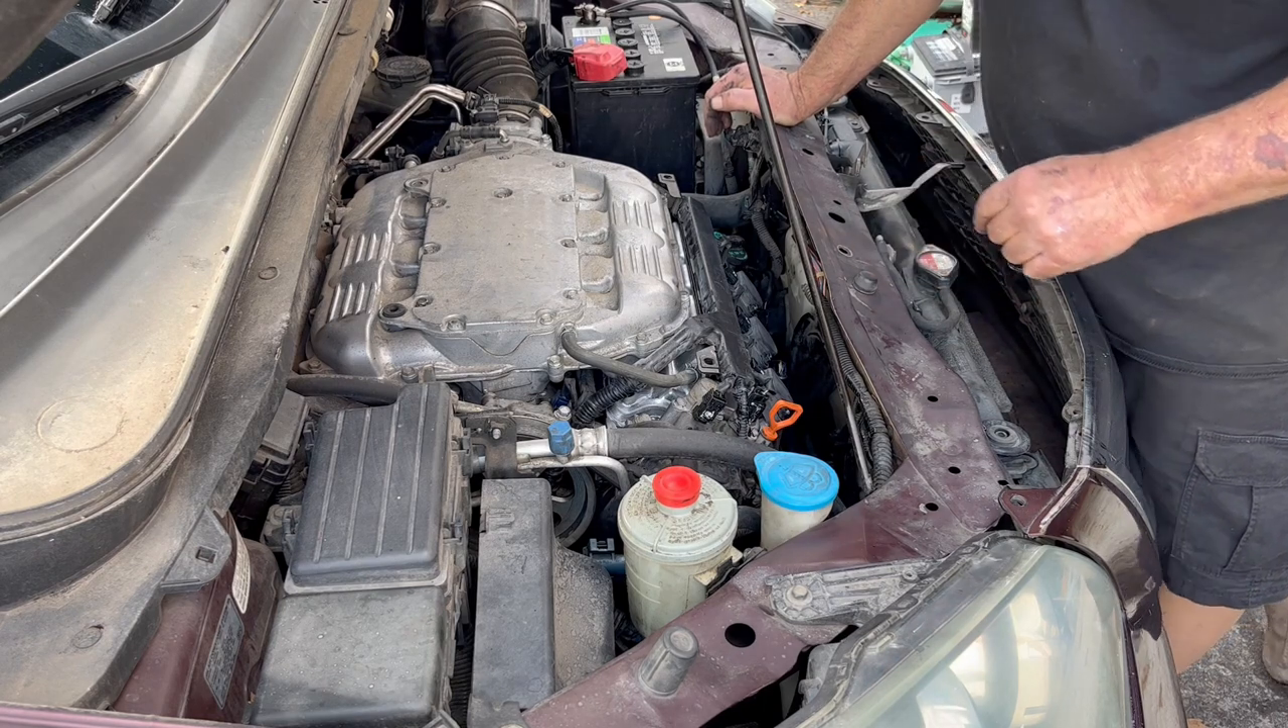So we basically got it all back together minus putting the engine cover back on.